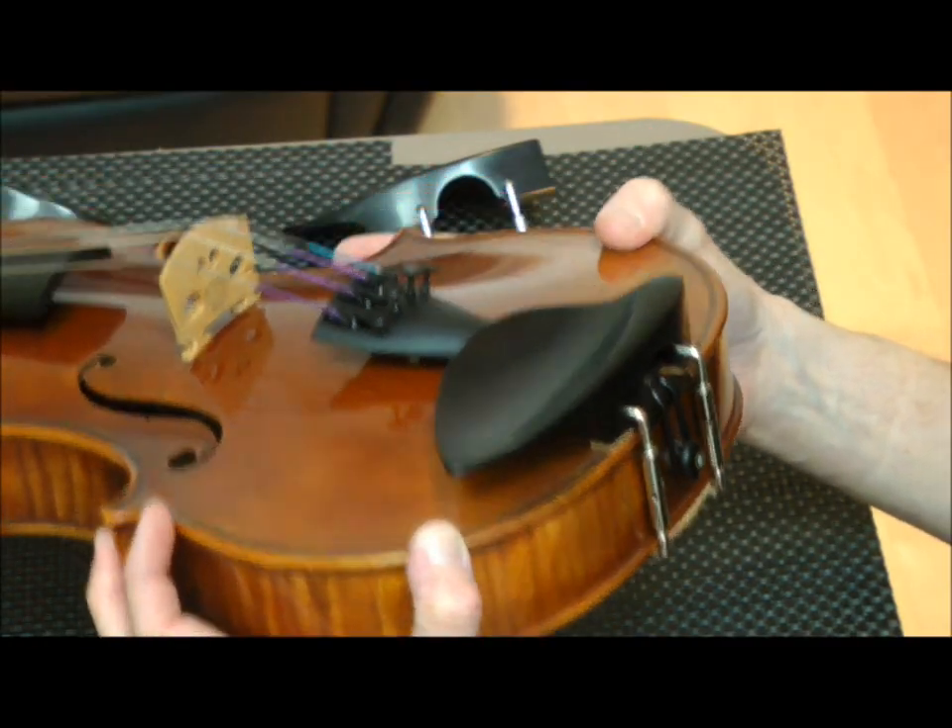And there we've installed the over the tail piece chin rest and it's just that simple.